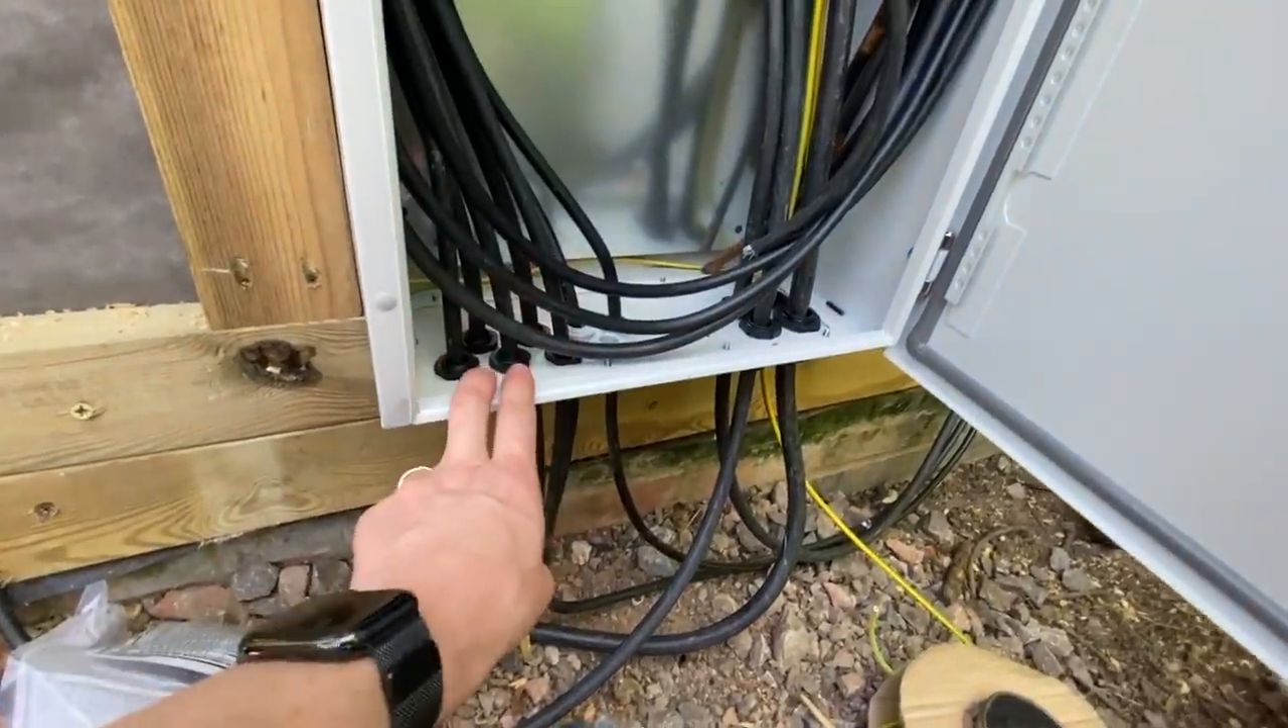I've got all these cables up into the box with compression glands, so that's all done.